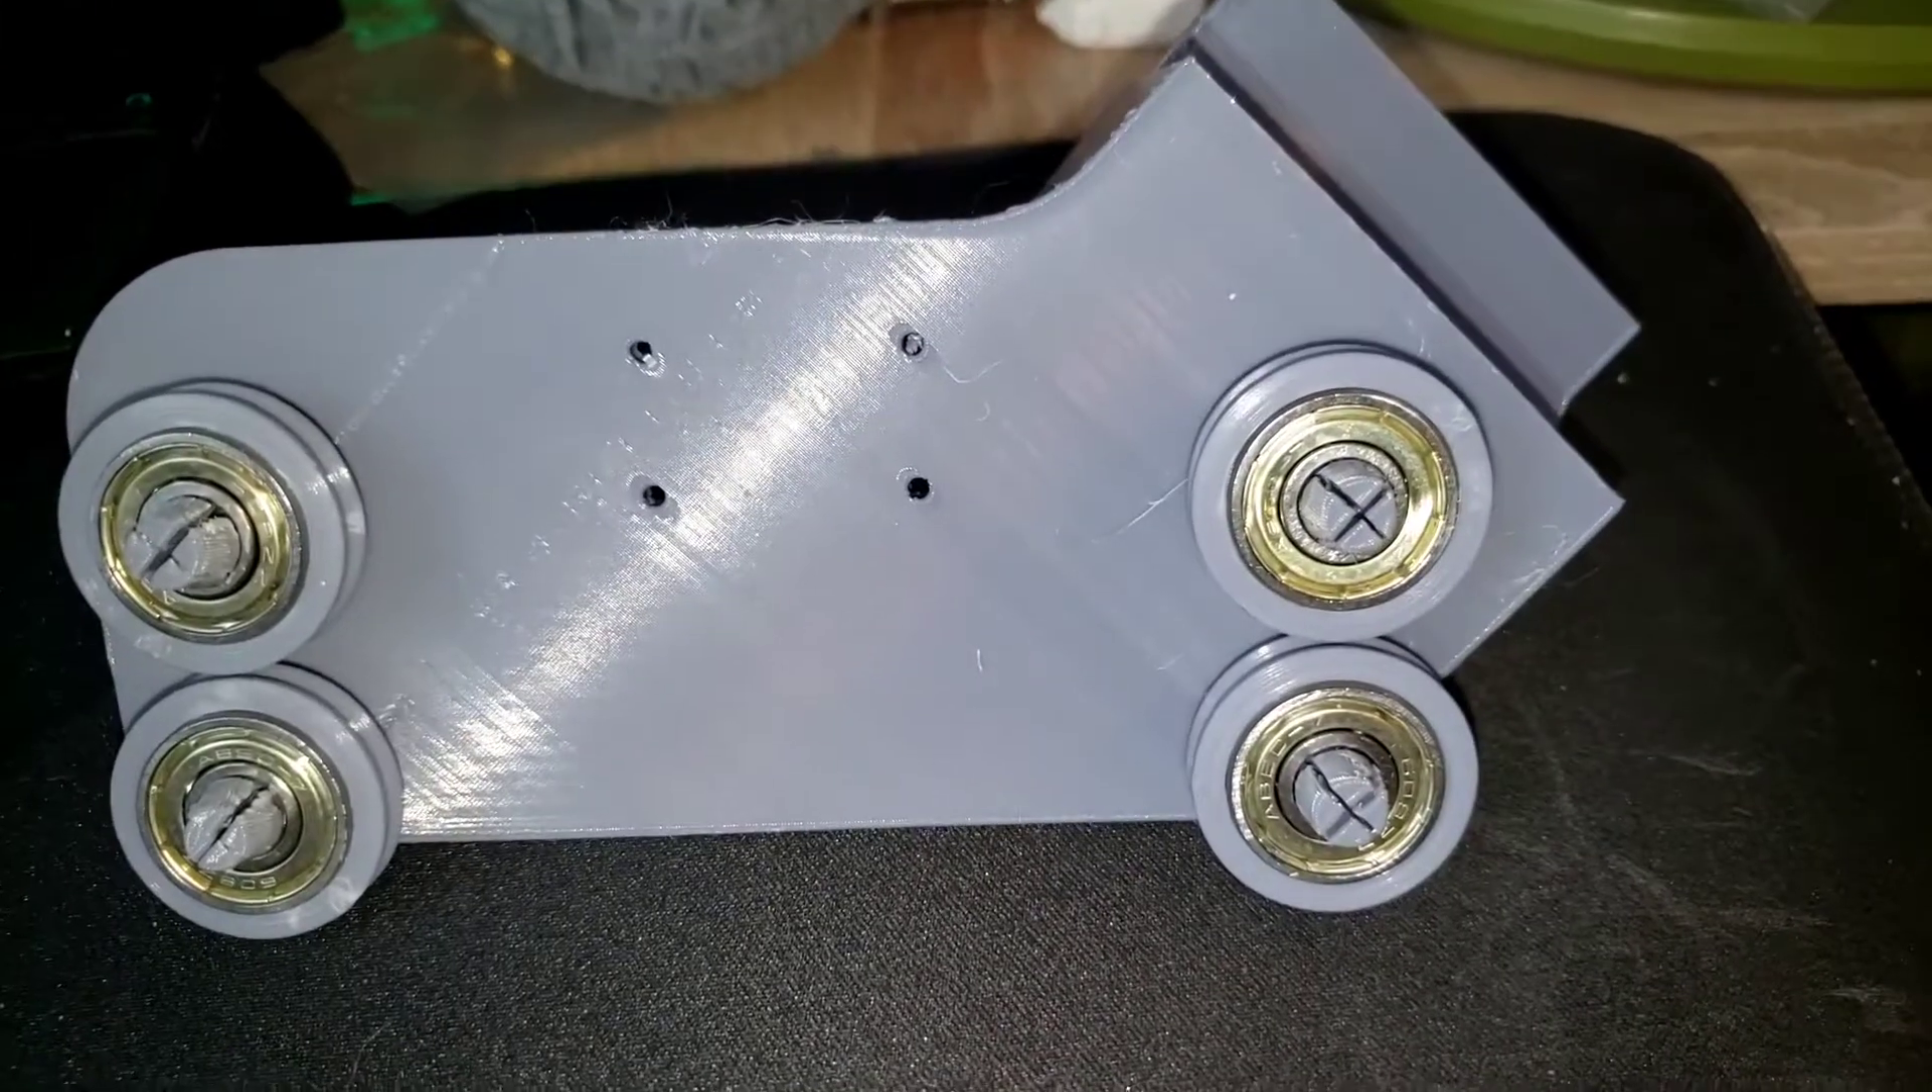There it is our completed roller assembly for our filament guide.